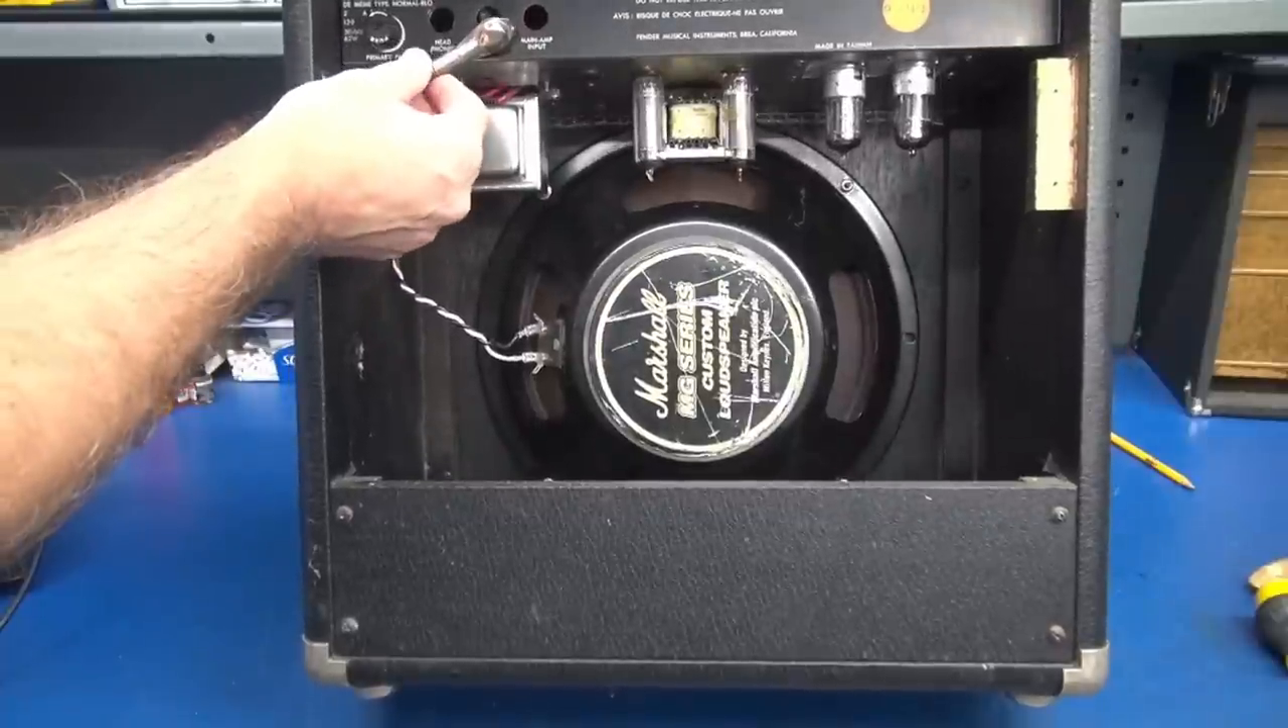Okay the chassis is reinstalled into the cabinet.